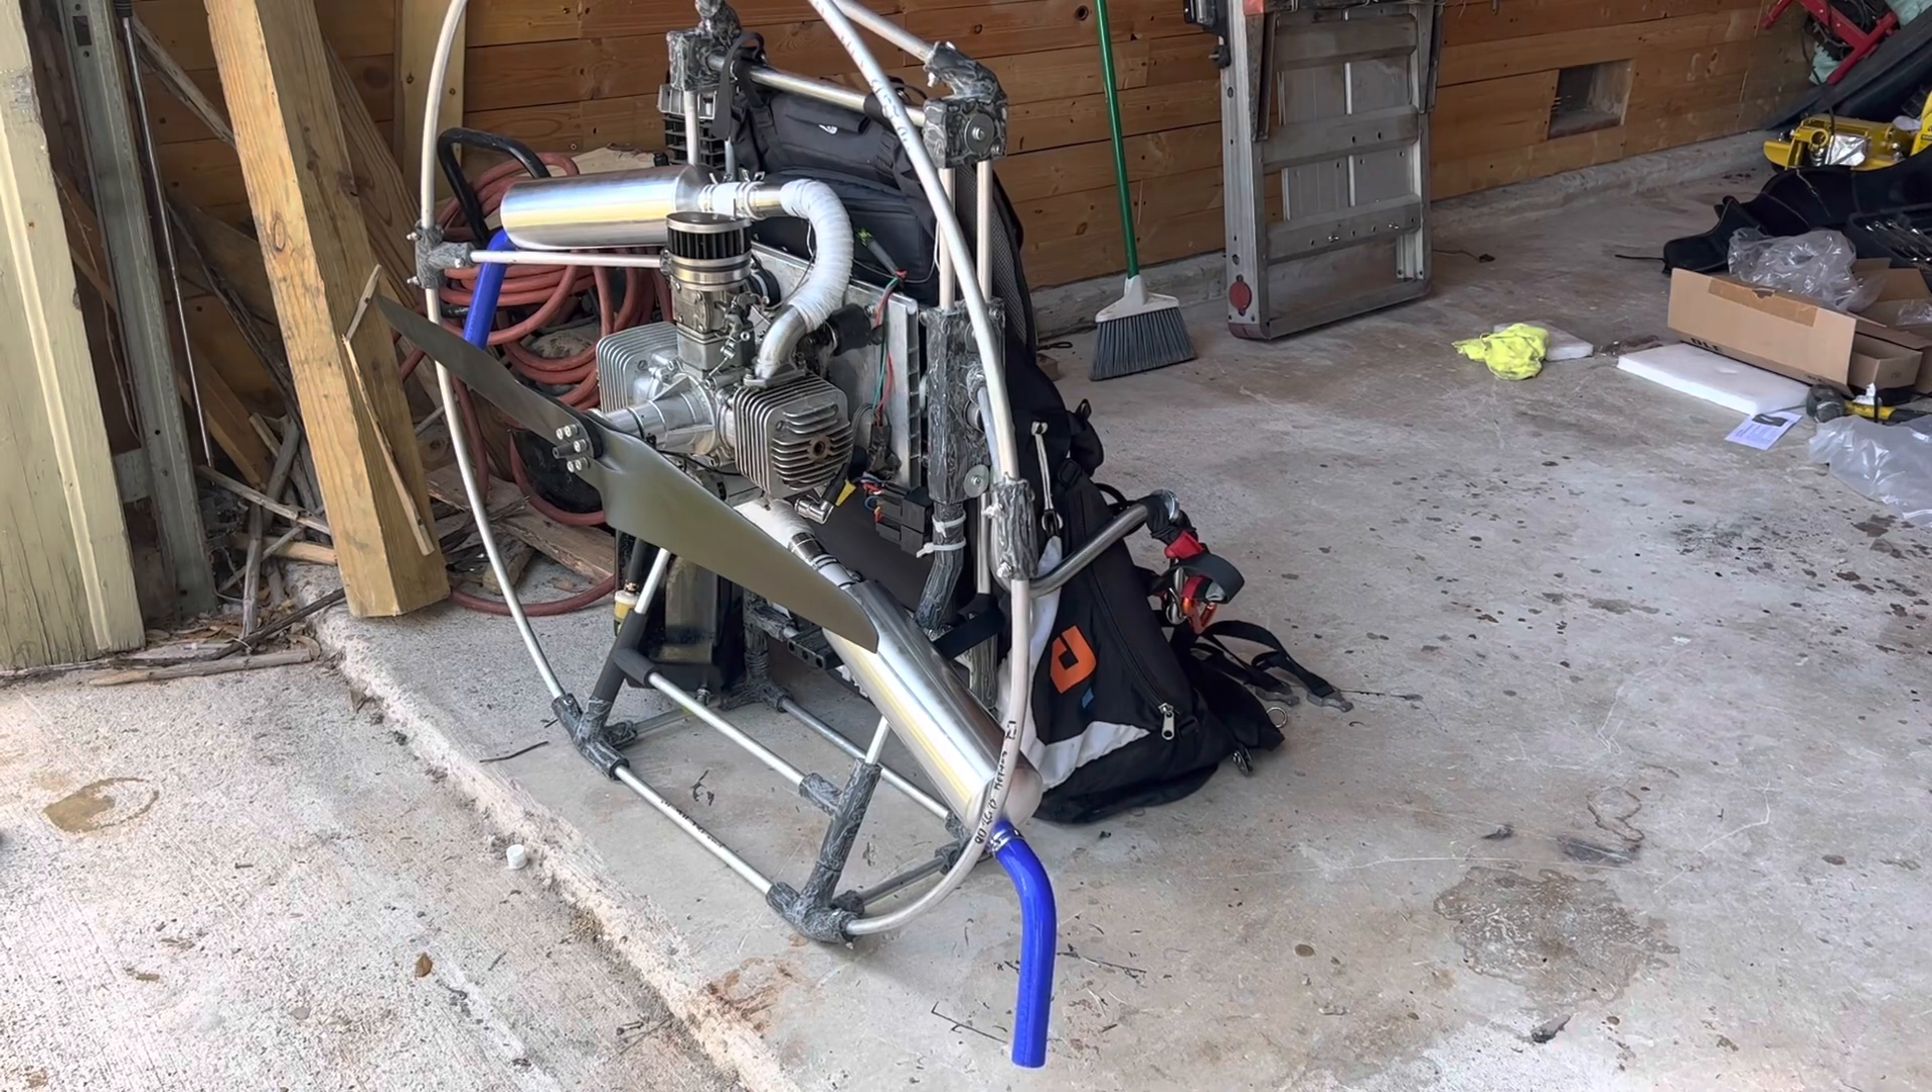All right so i got the mufflers on.